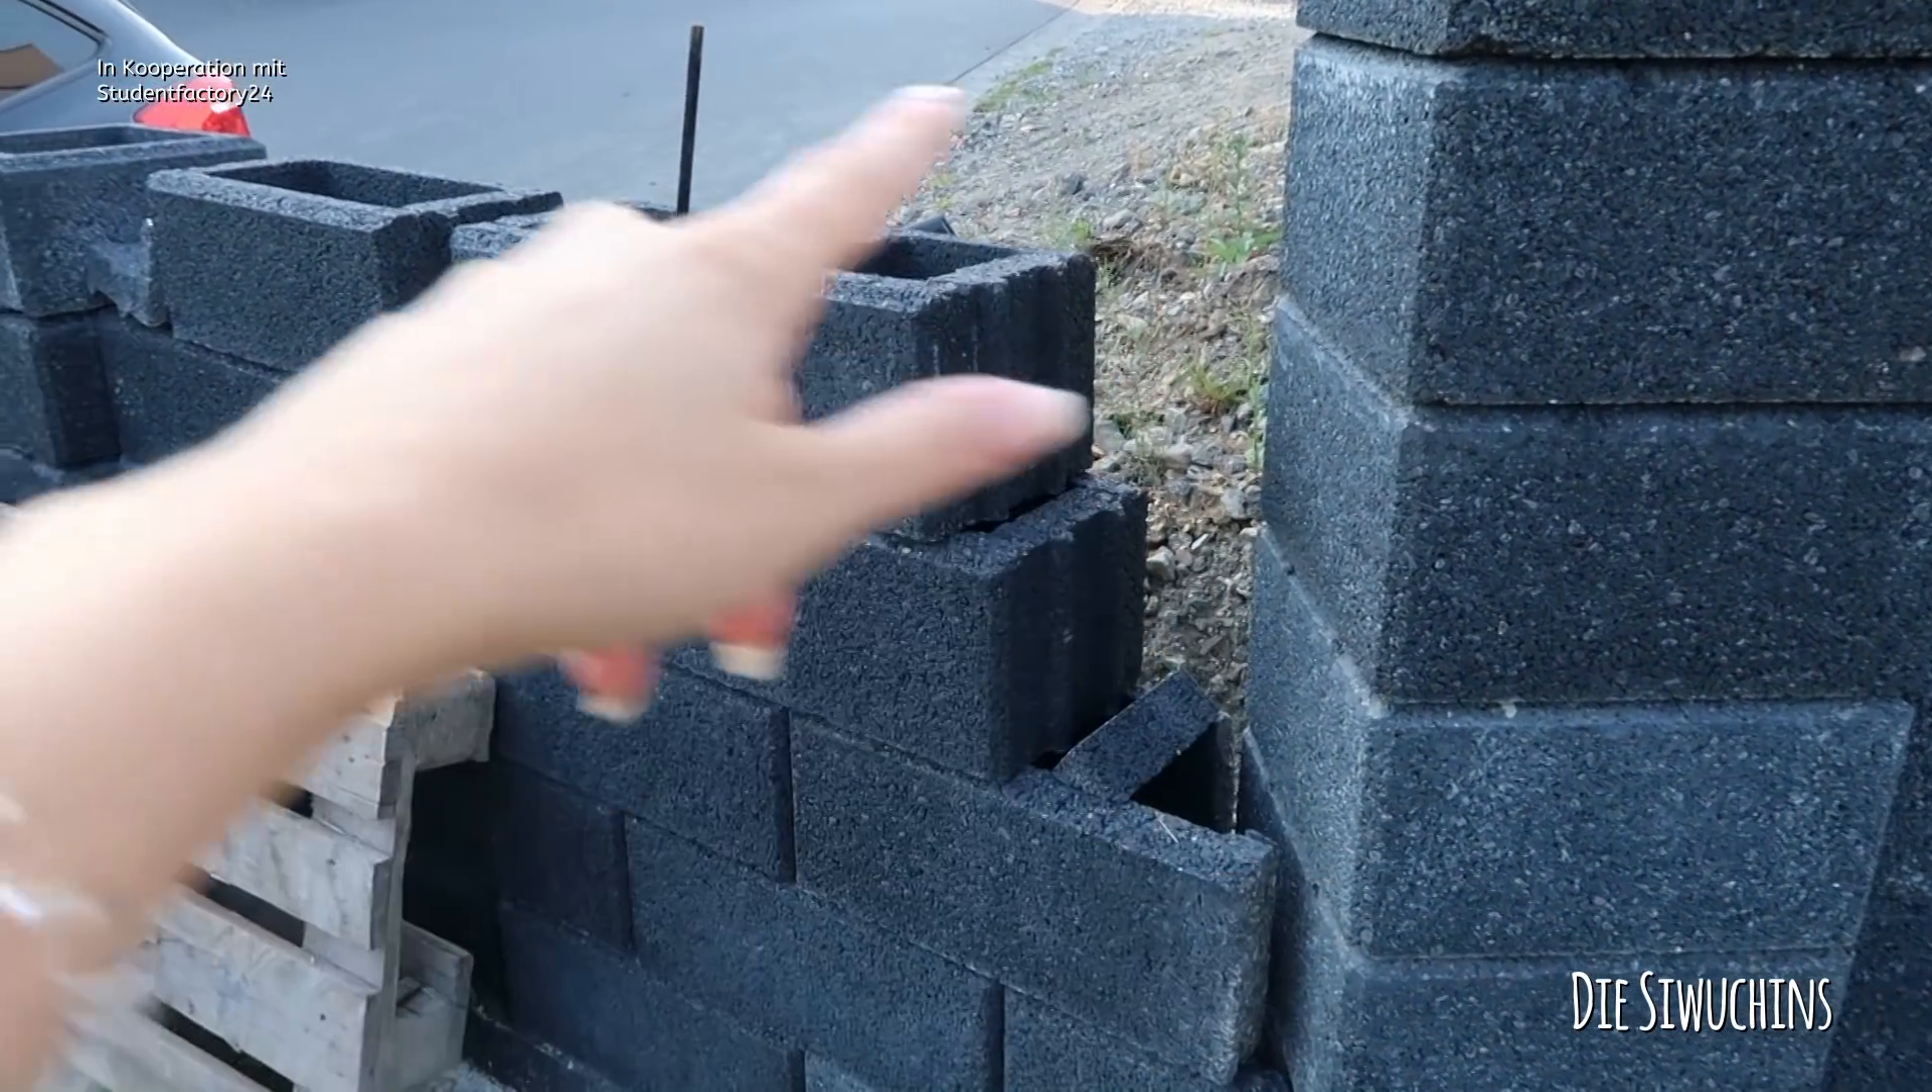Hier fehlen nämlich noch zwei, drei Steine und die Abdeckplatten.